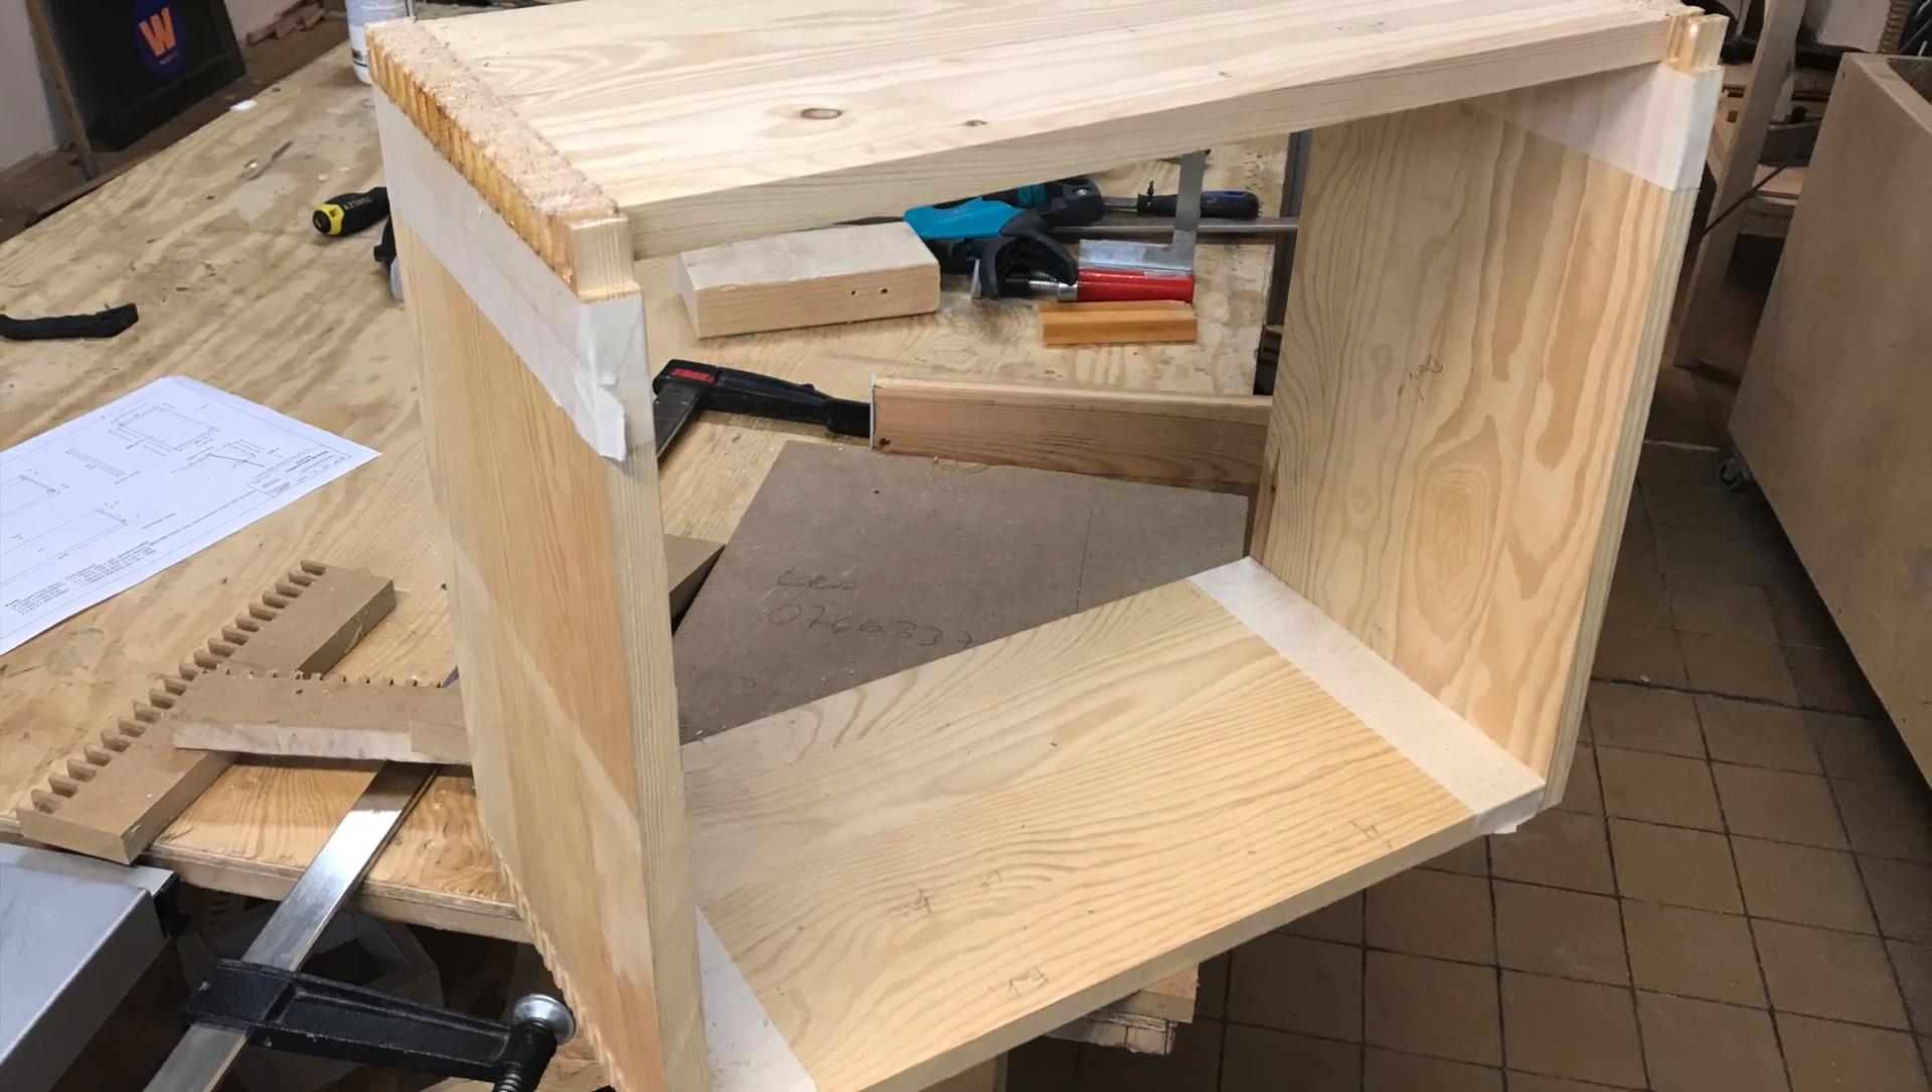And here are the four sides assembled together.